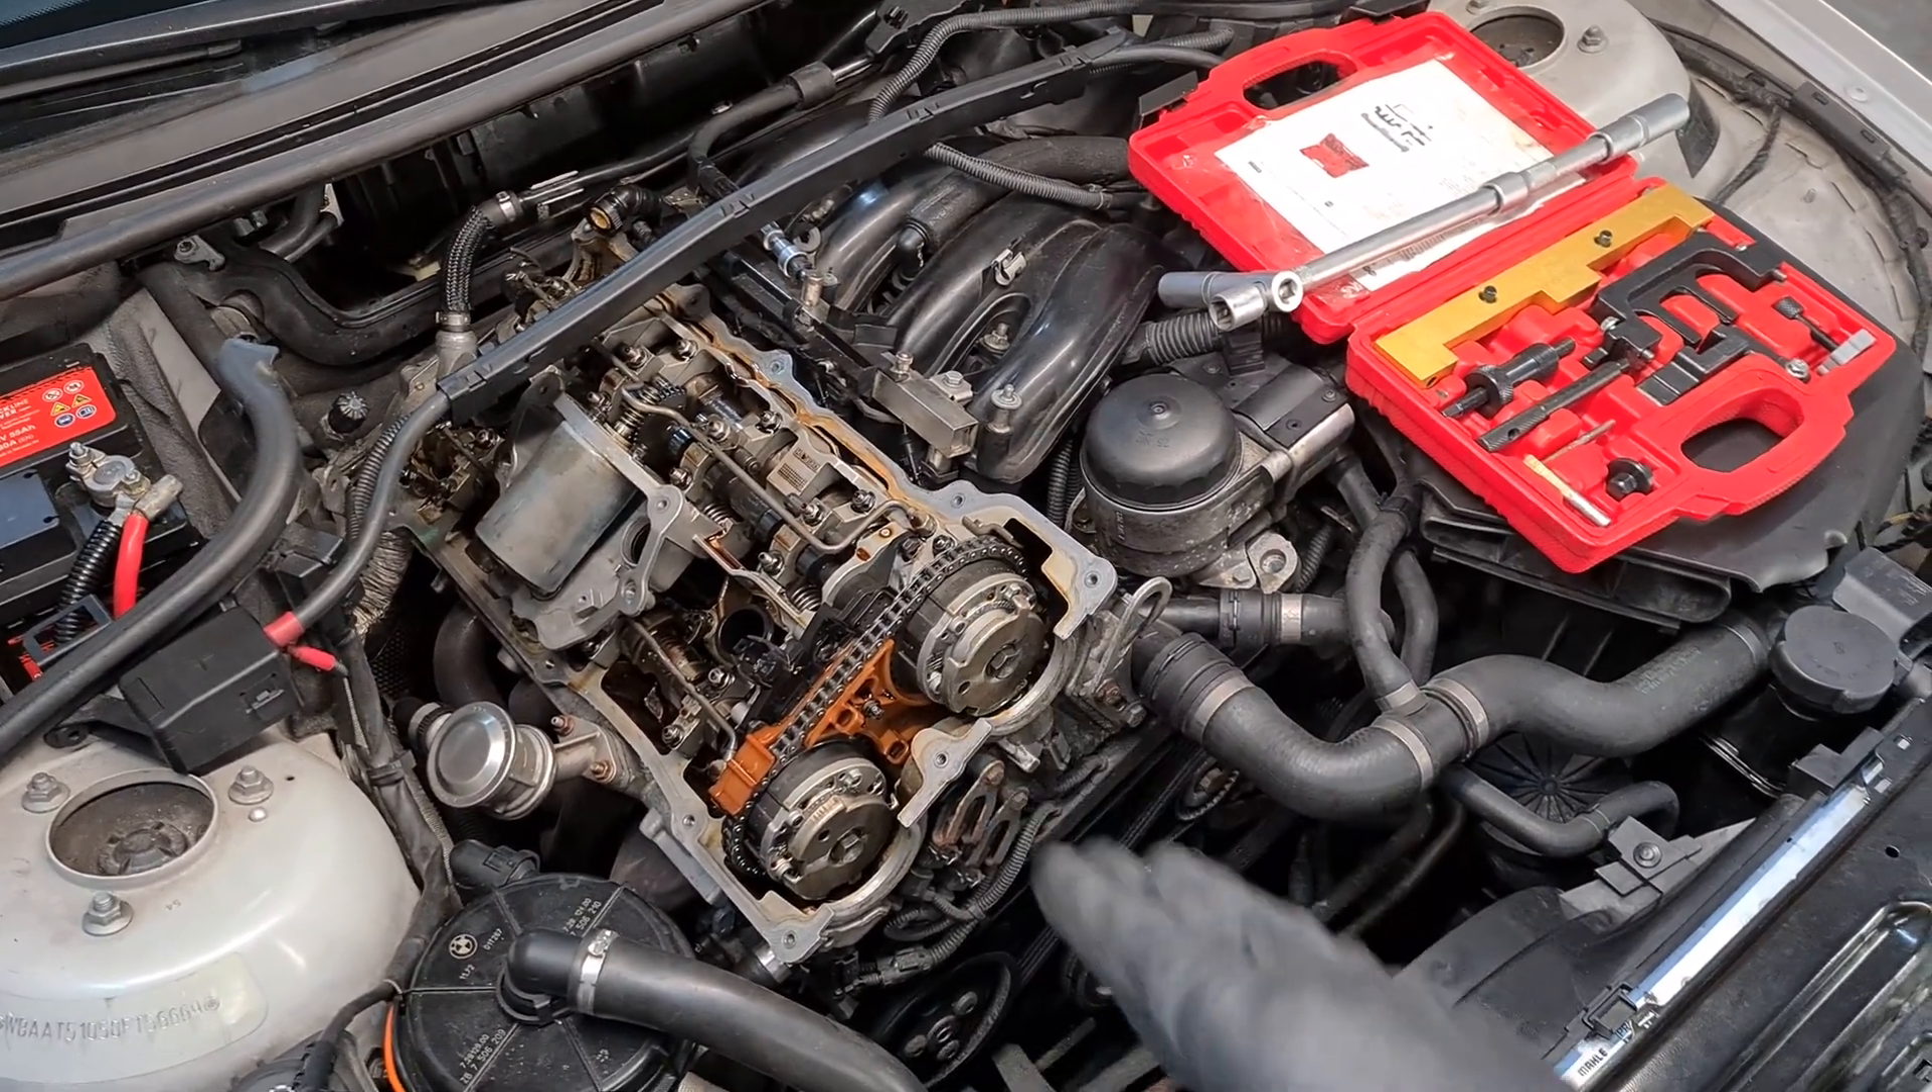And the valve cover is off.